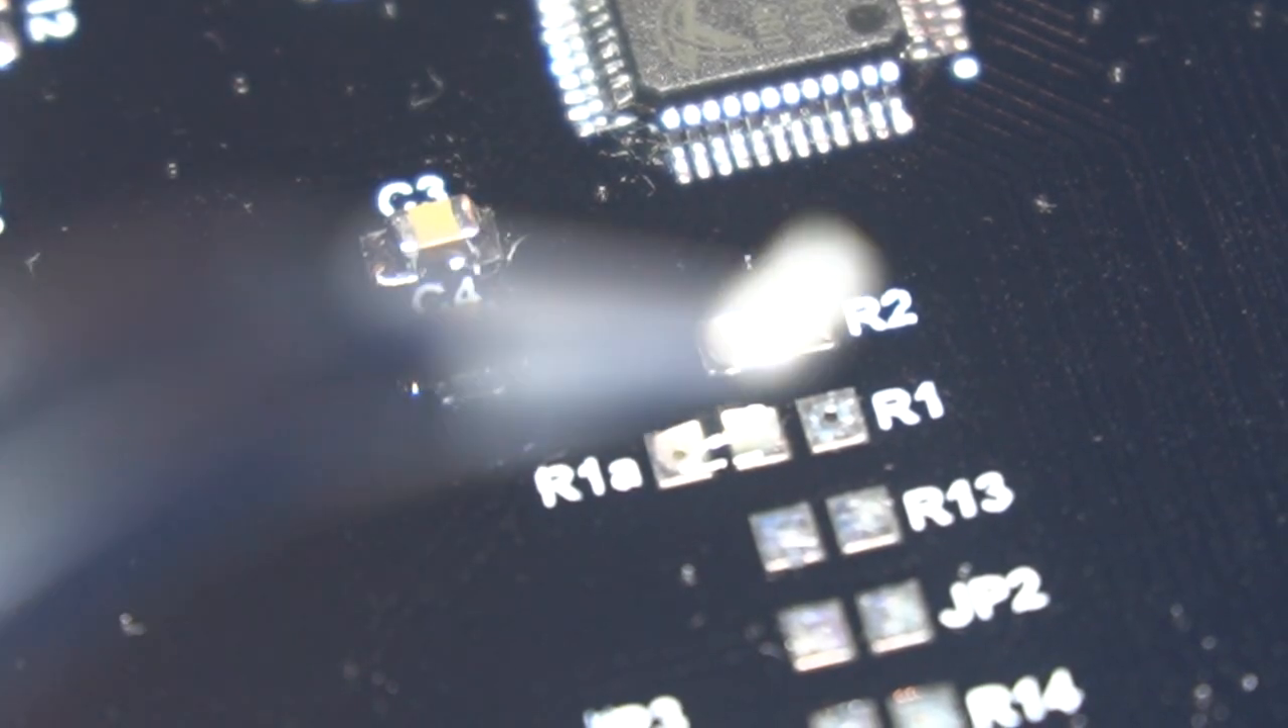We can now start to solder the last set of SMD components, which are the resistors.